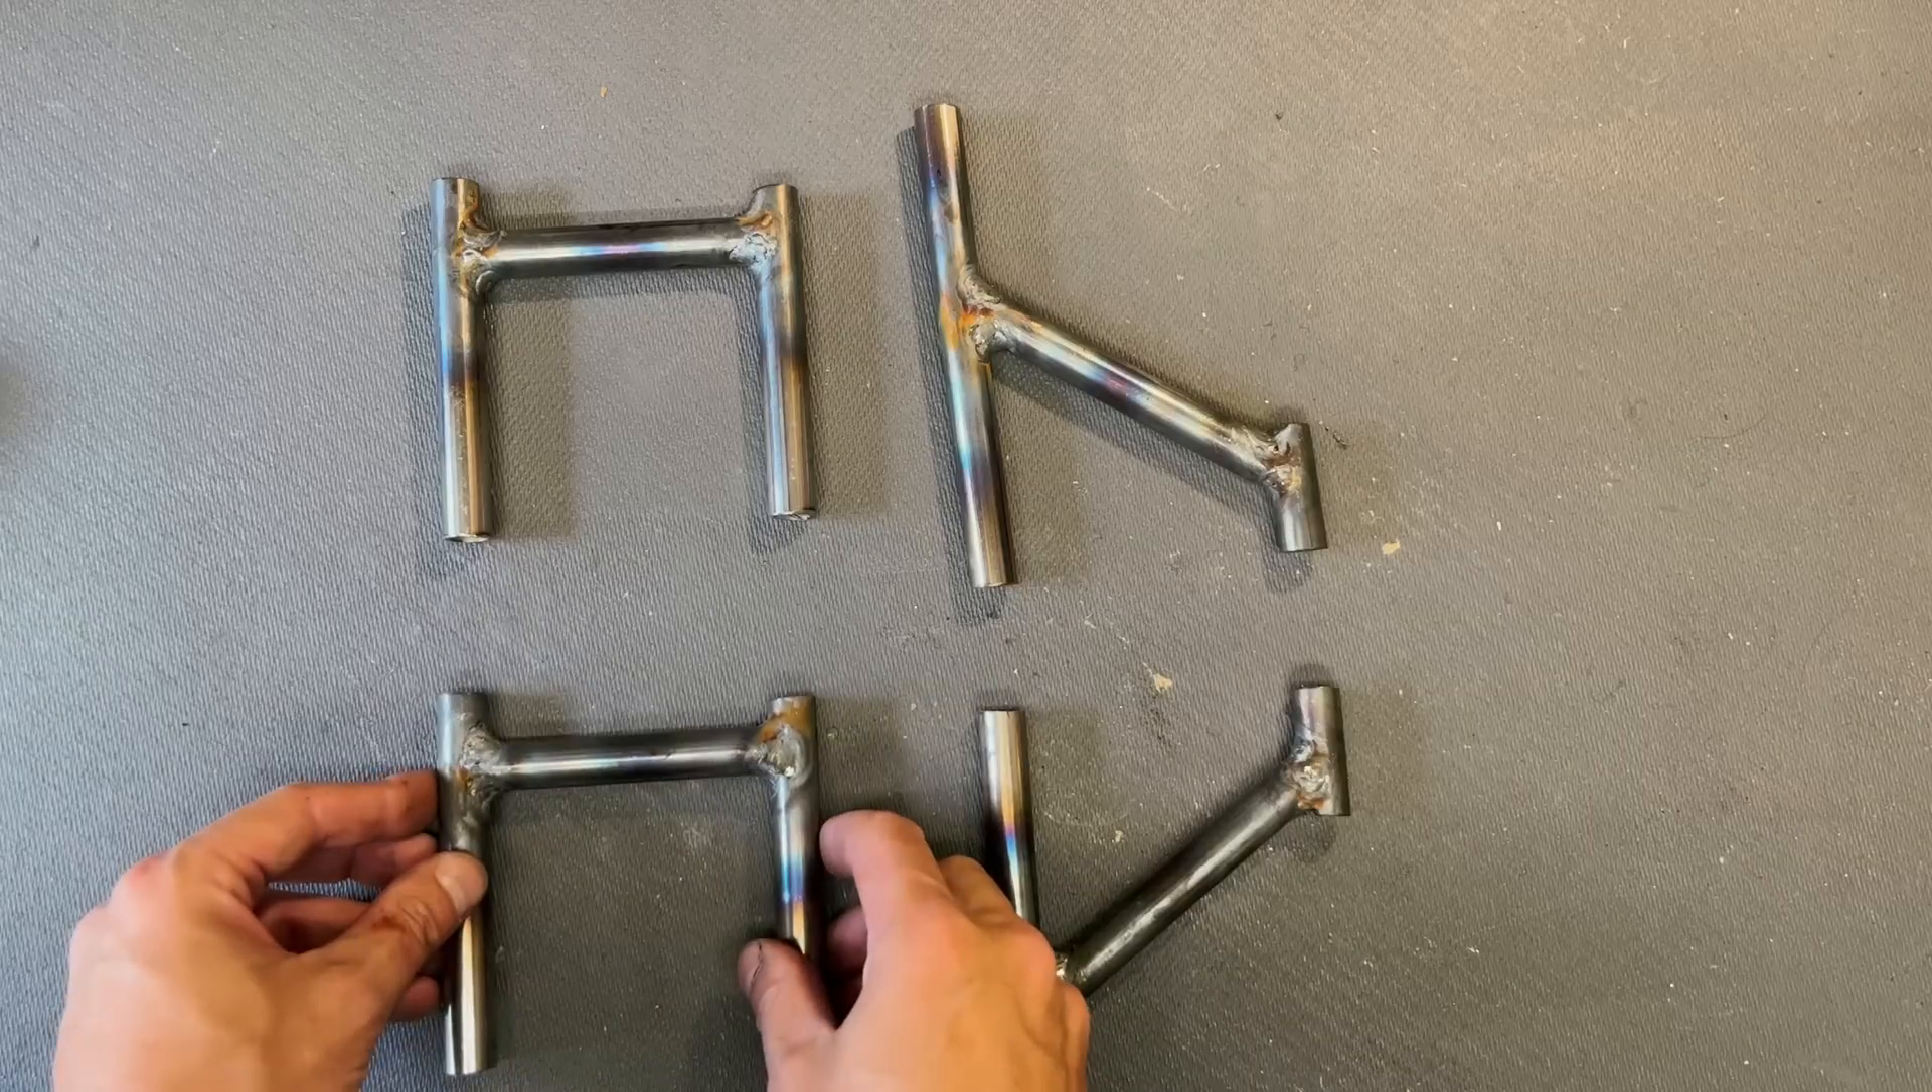And here they are, all the pipes welded for the four wishbones.